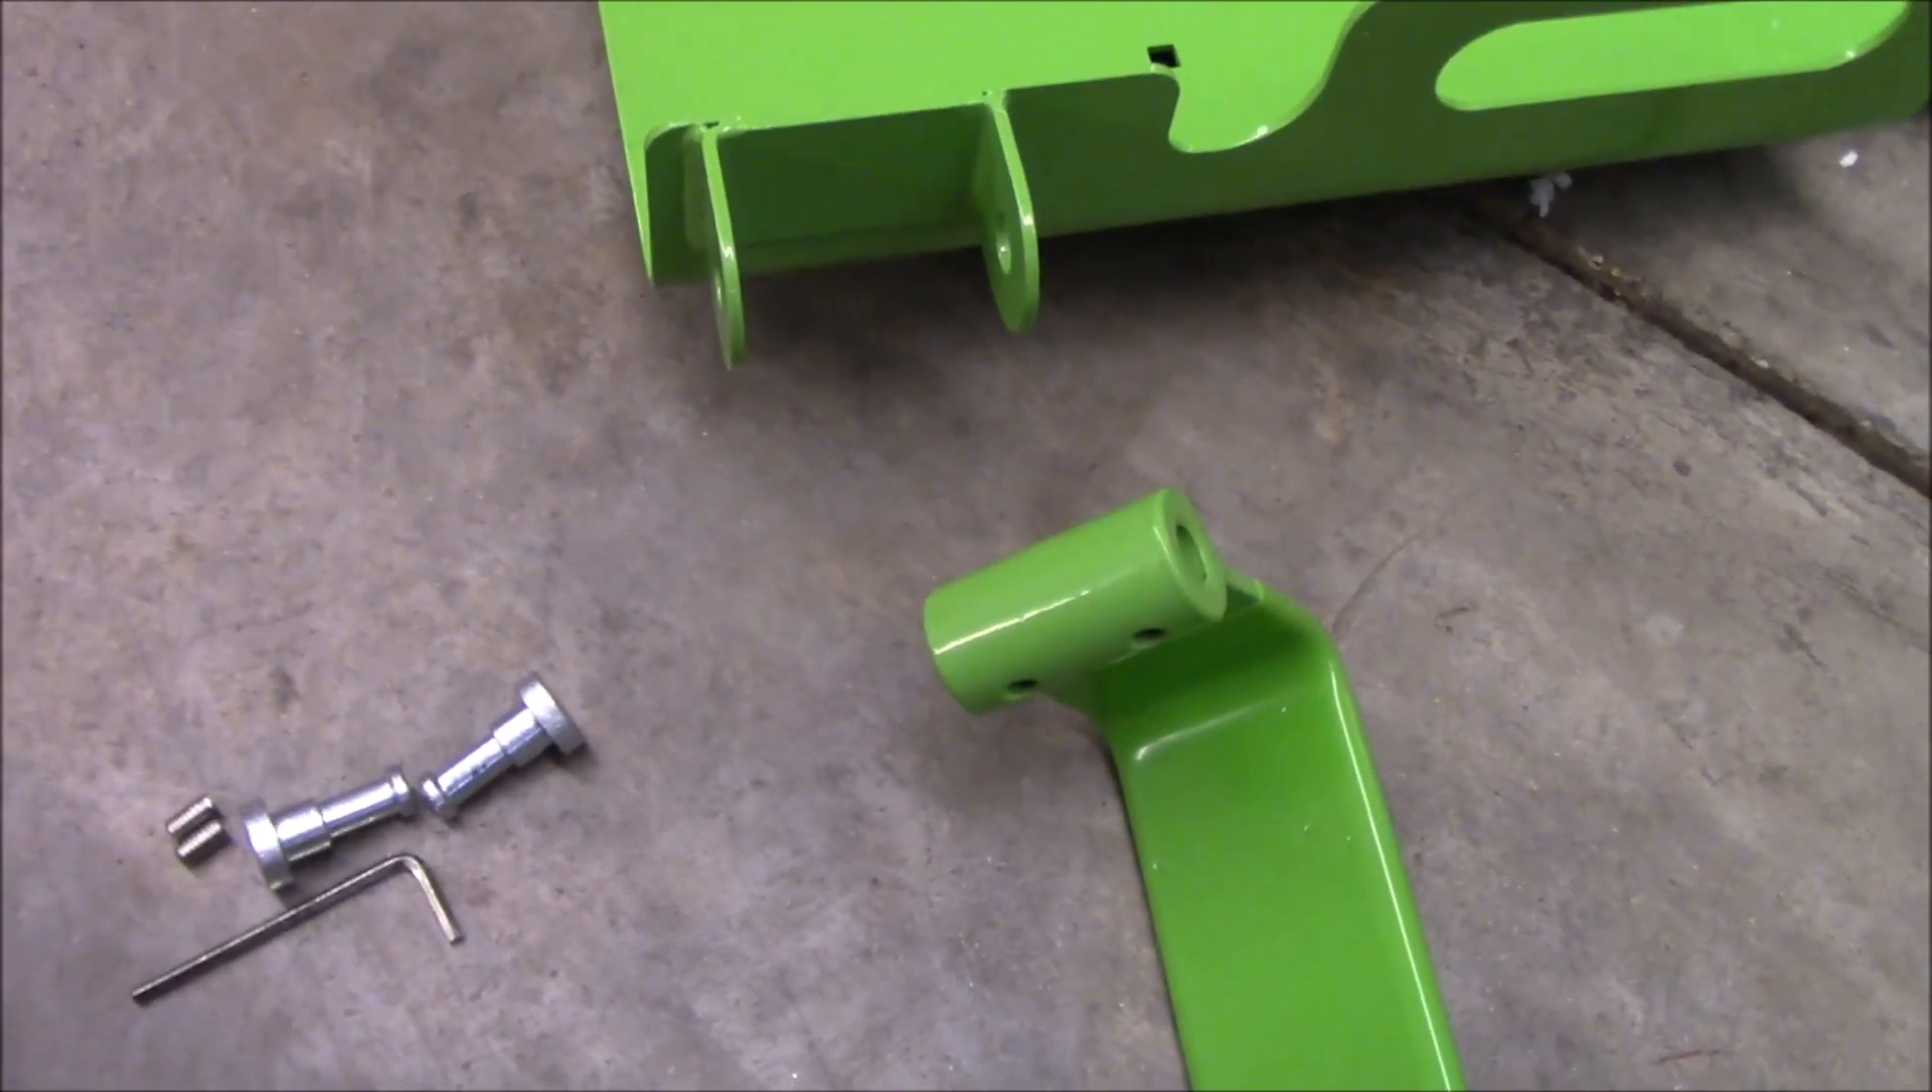Hey guys so I'm removing this top bar well I have just removed it so I wanted to show you how that works.